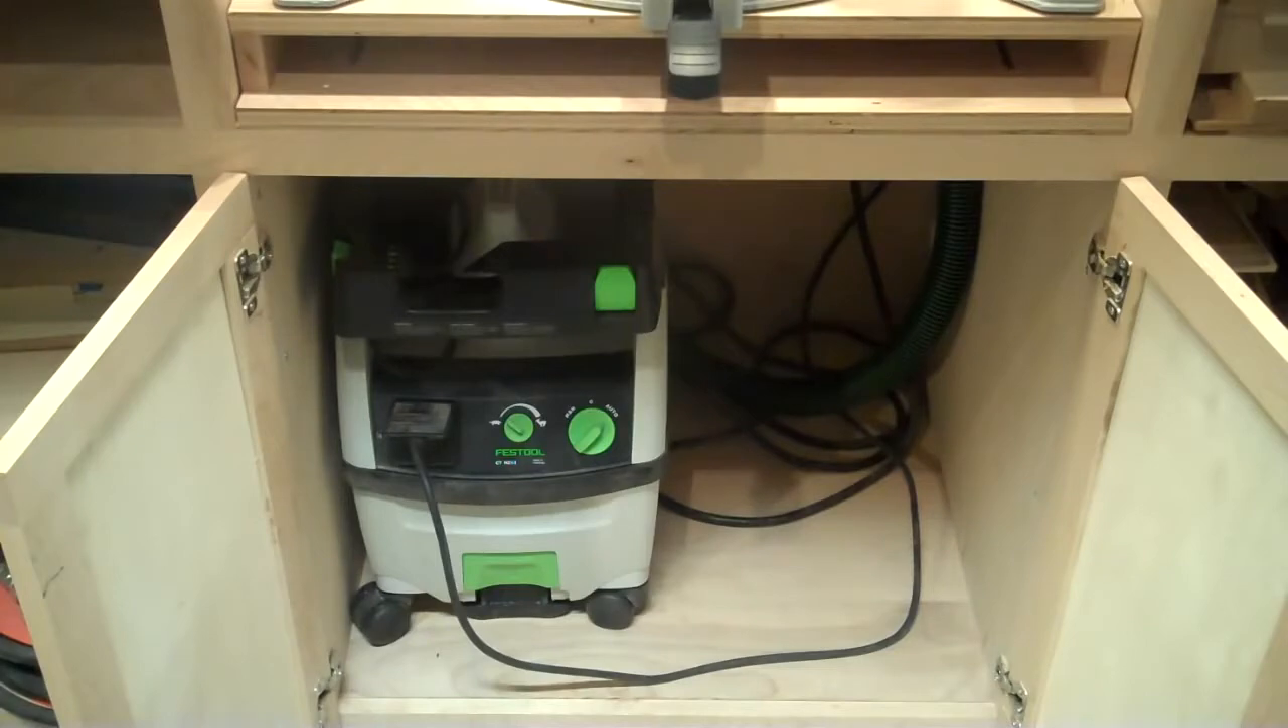I bought a CT MIDI with my CAPEX, and it fits under here perfectly, so that's all taken care of.